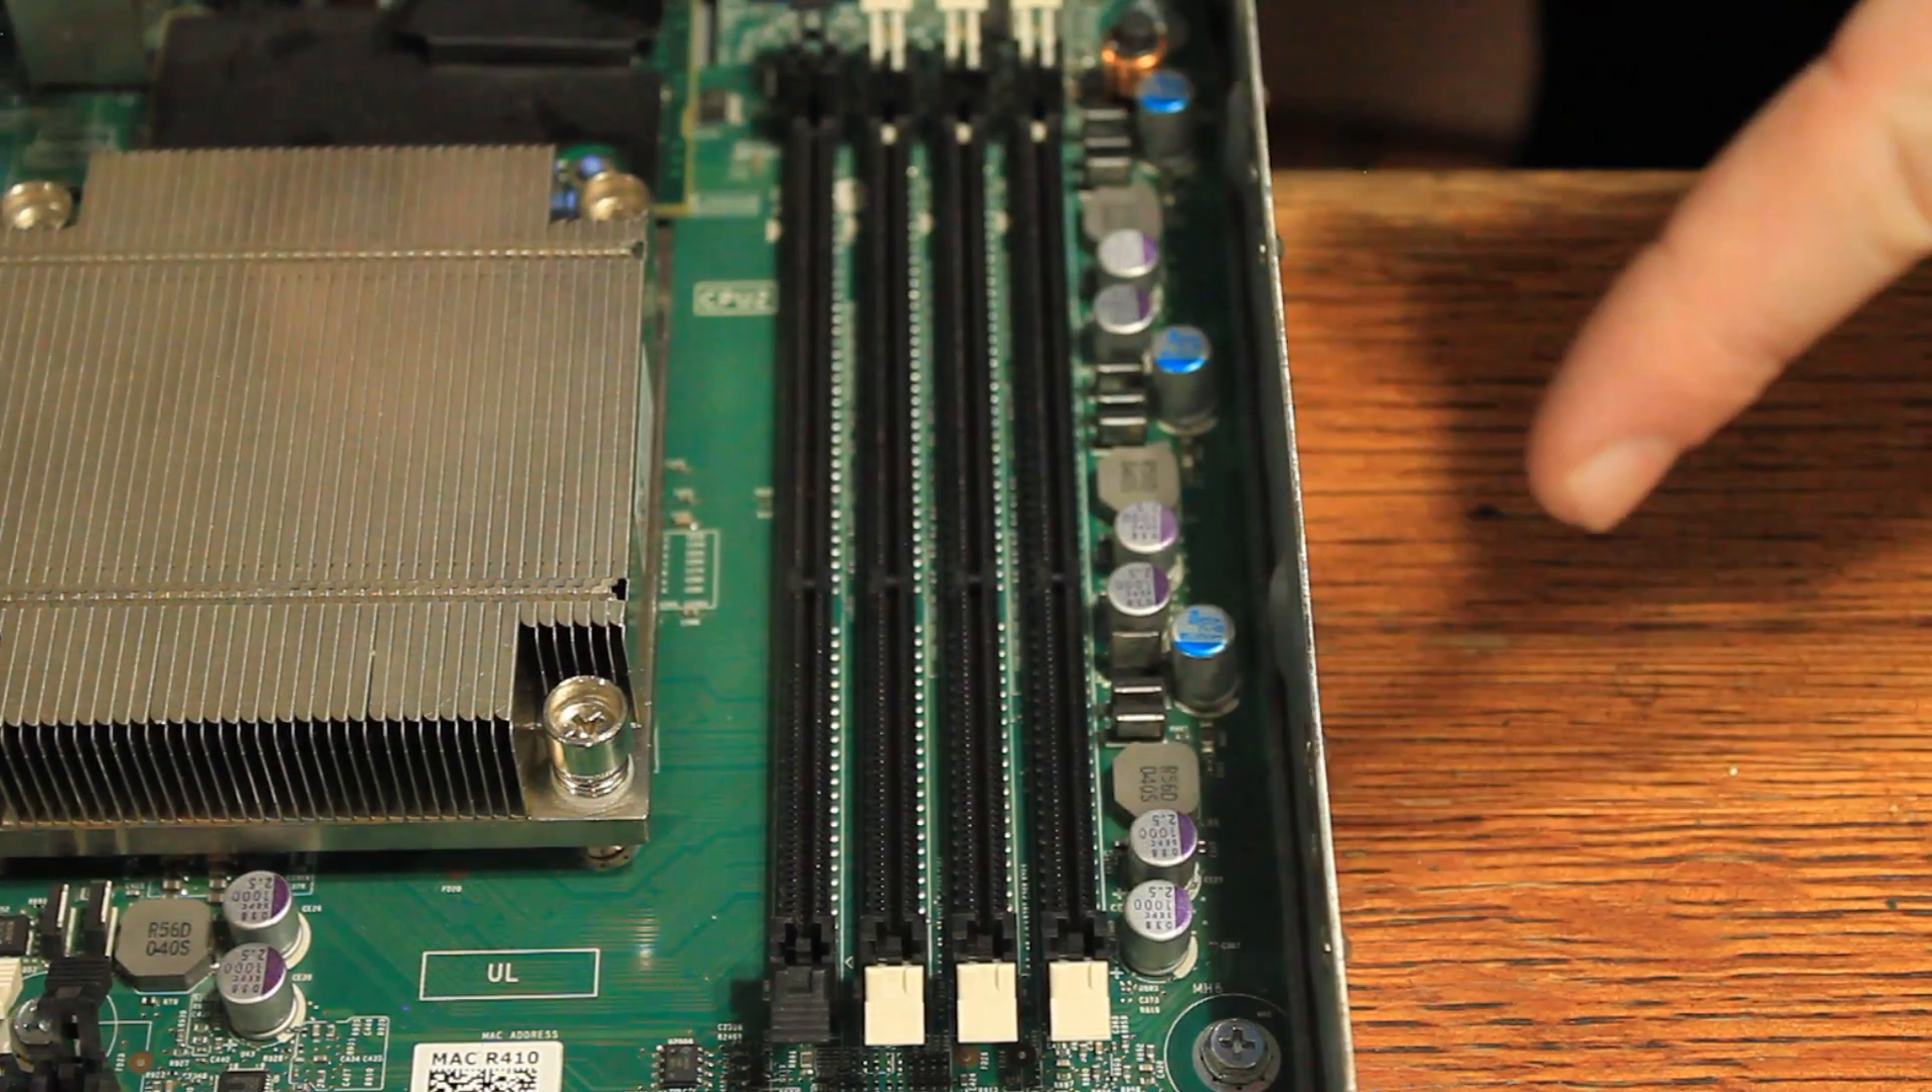We're now done with heat sink installation.